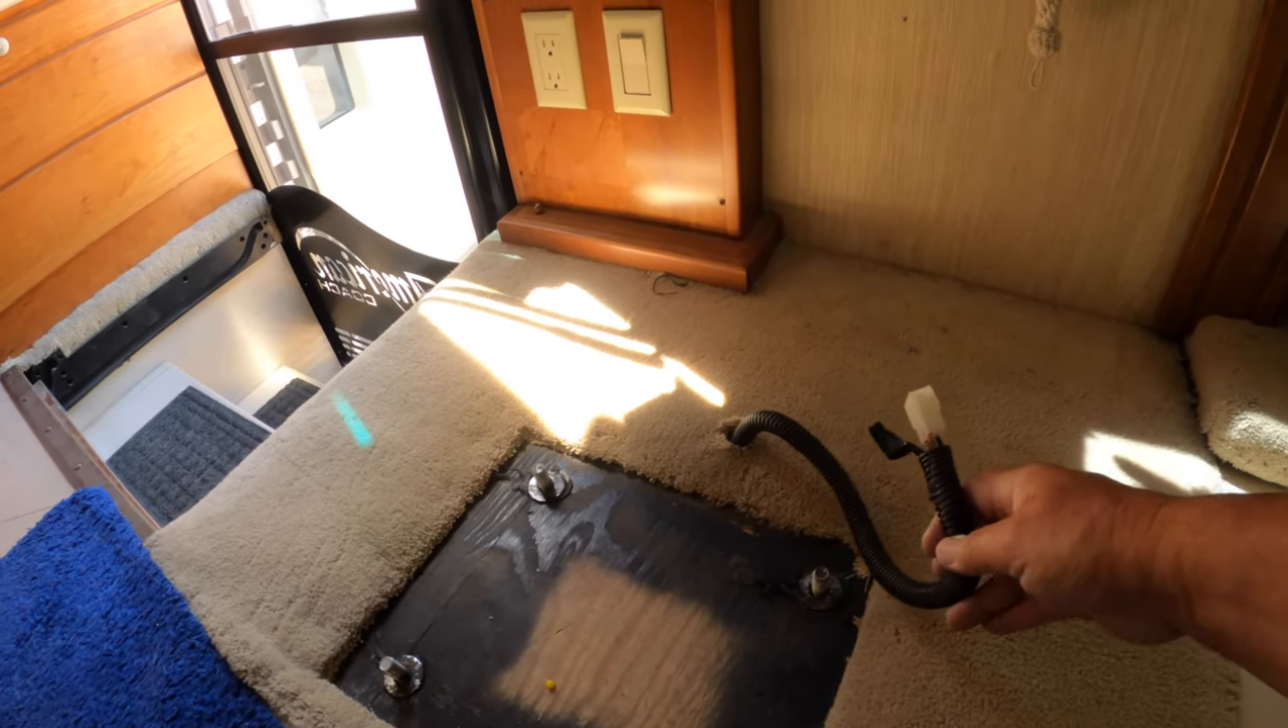Okay, I removed the passenger seat or passenger chair and there's only four bolts on it right here underneath and then just one wire connector.